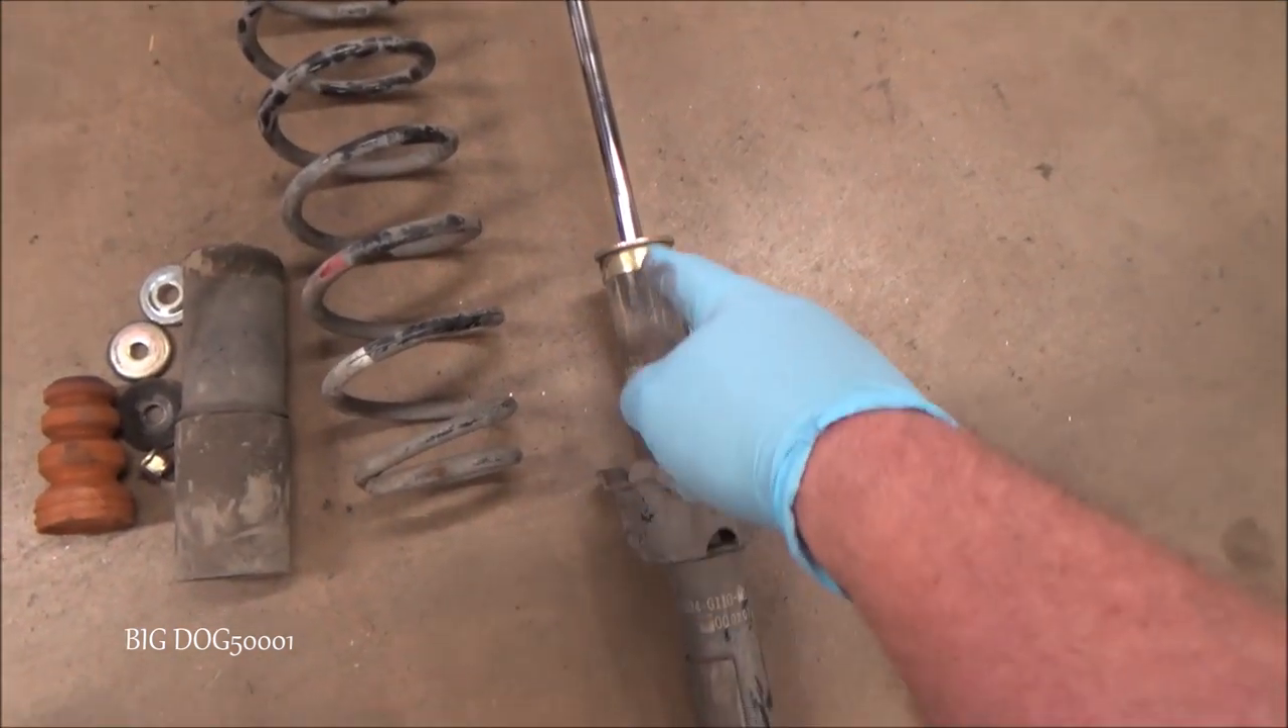But here you can see I have this strut taken apart.